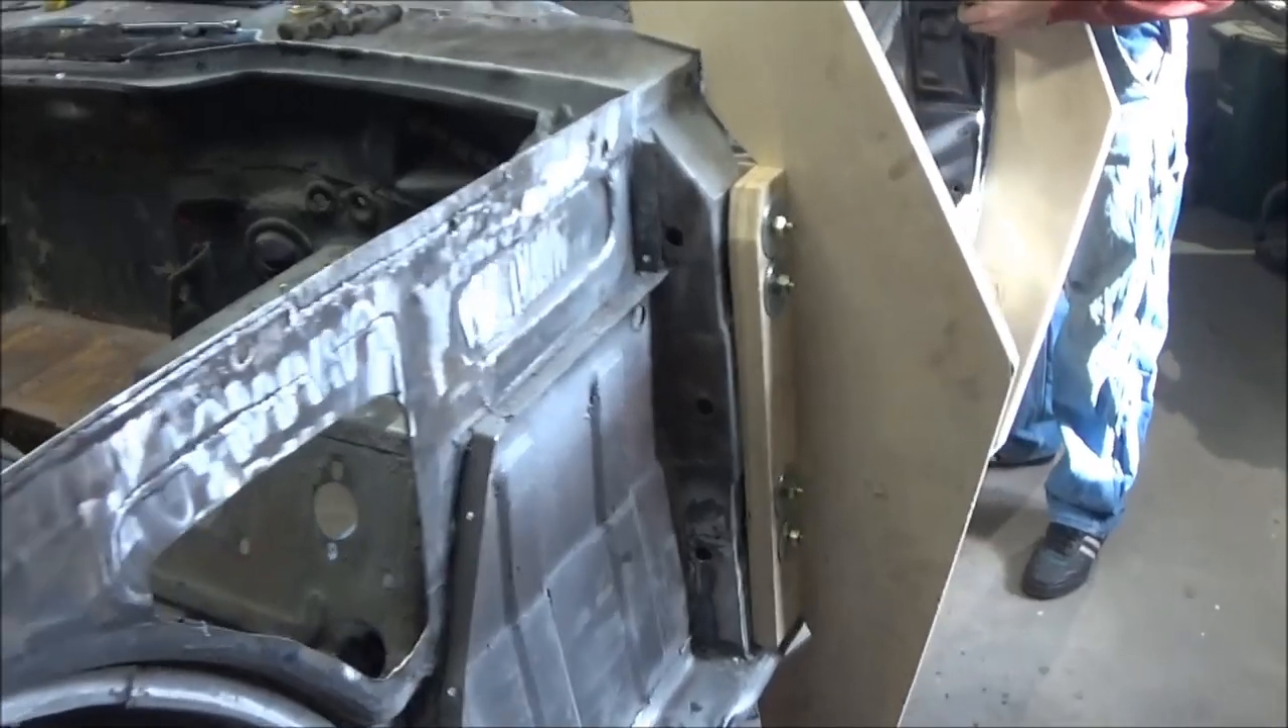Ellen's got the first, uh, wooden piece attached. It looks something like that.